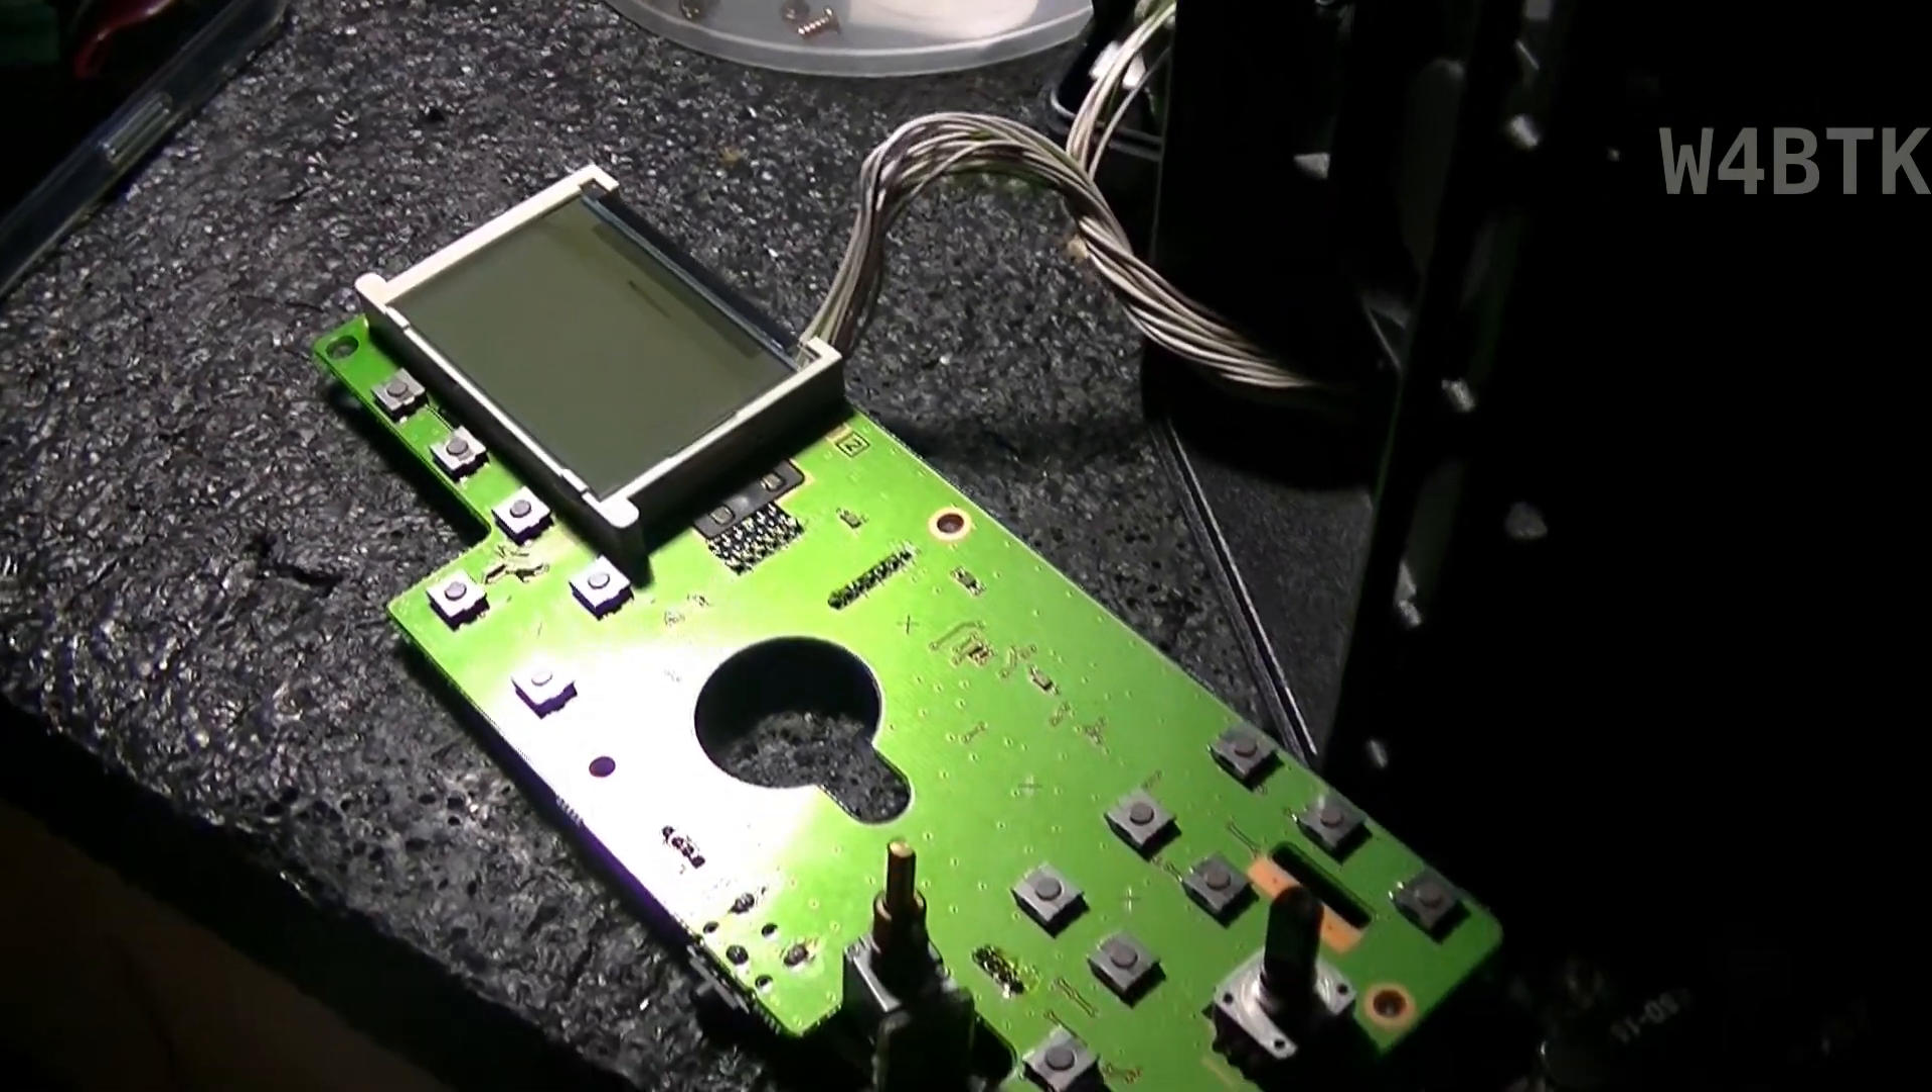I now have the board removed from the front of the radio.